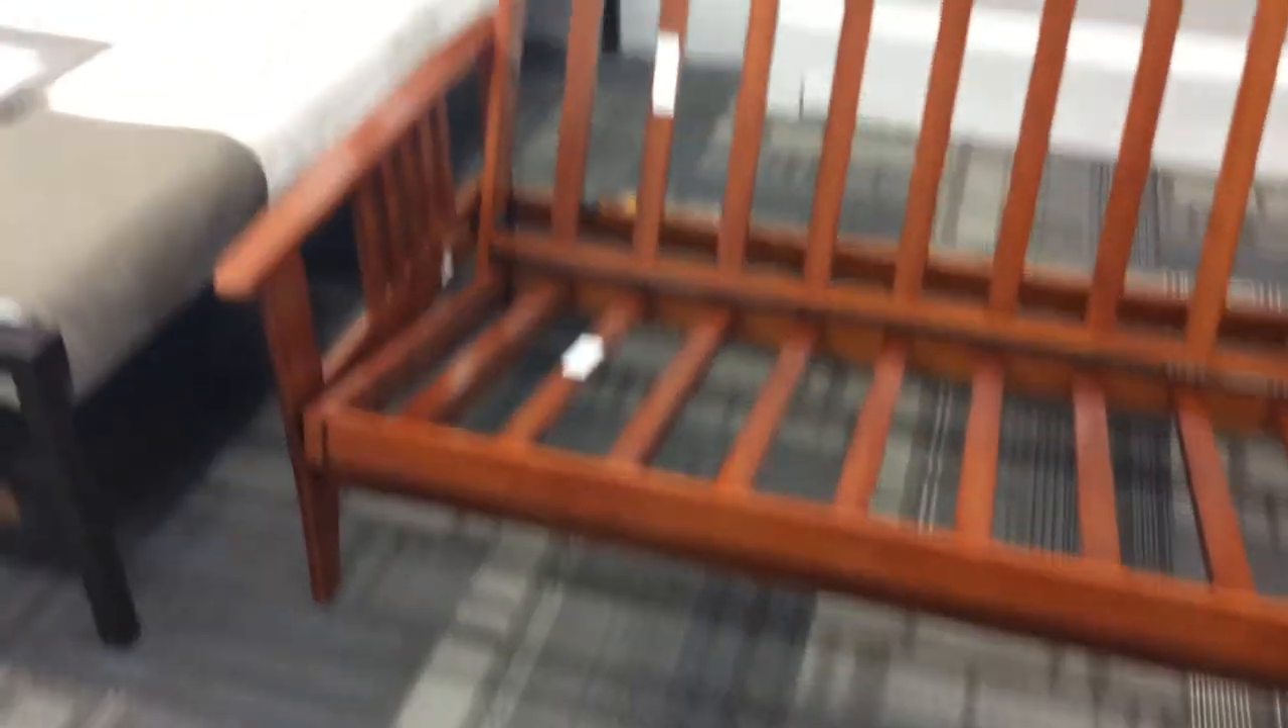Now we've got the seat deck all attached to the back deck there.